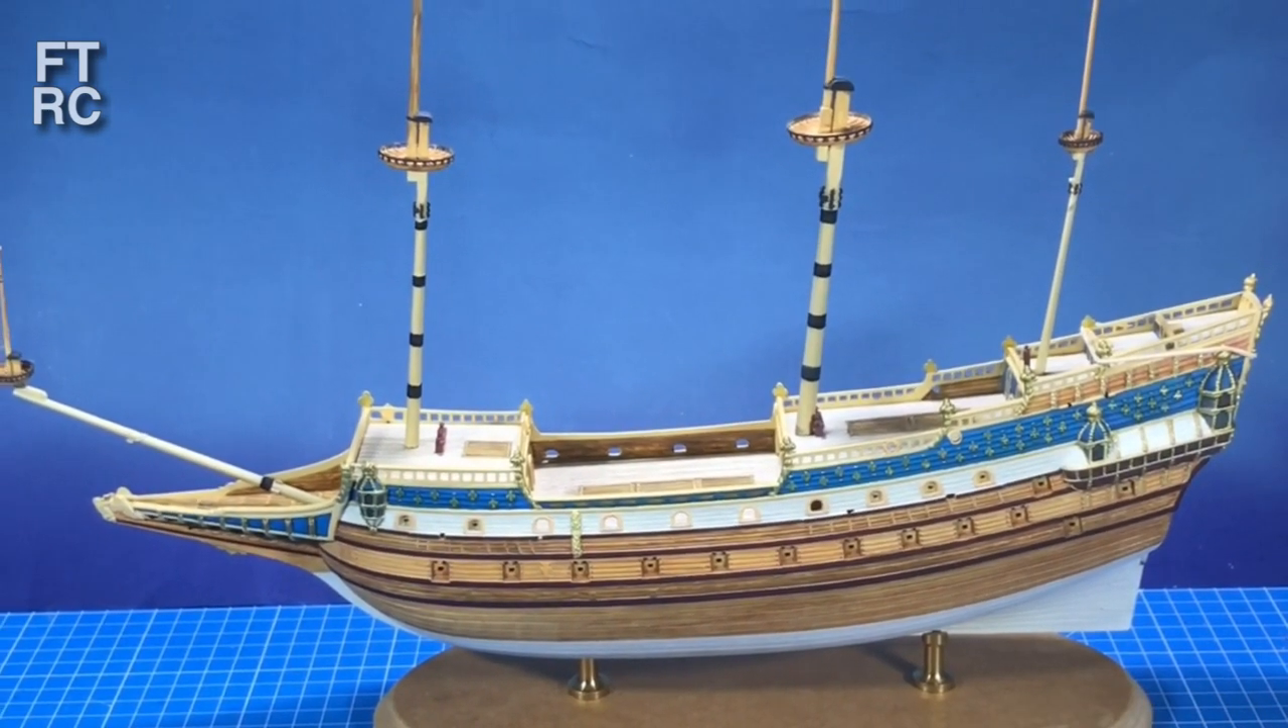The hull's glued up, the decks are glued in, all that's happened.